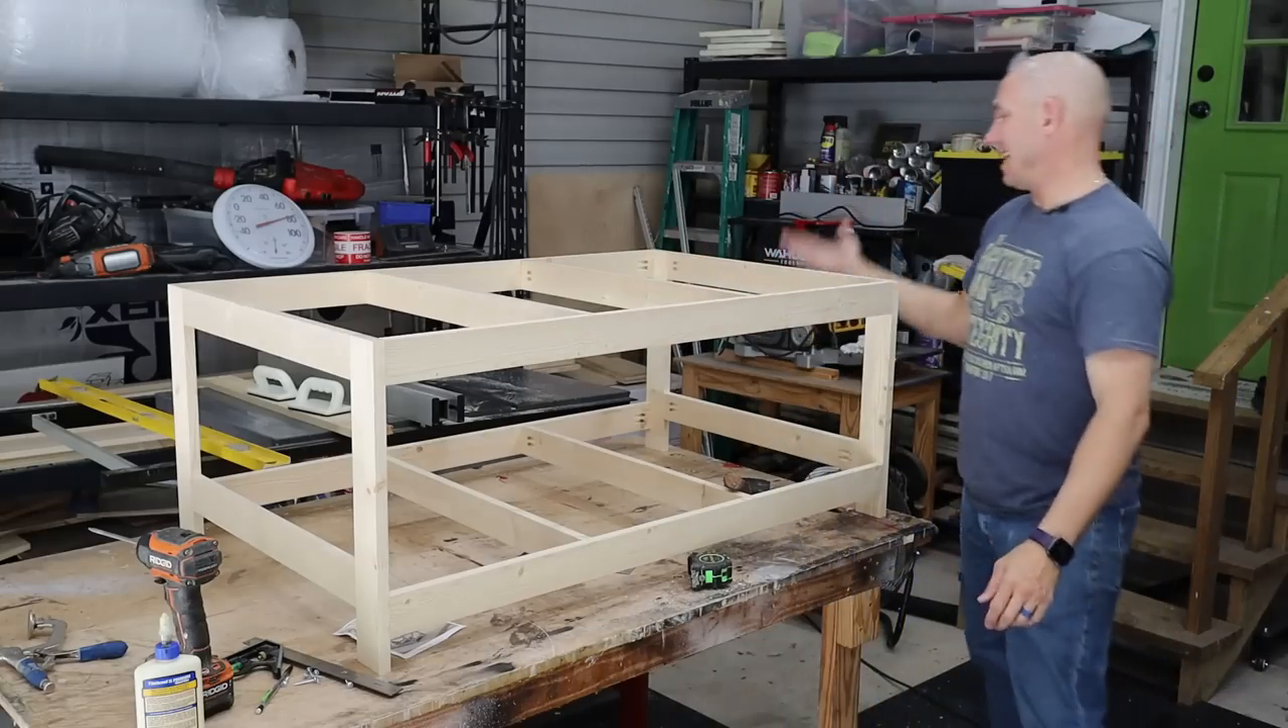We've got our basic frame.